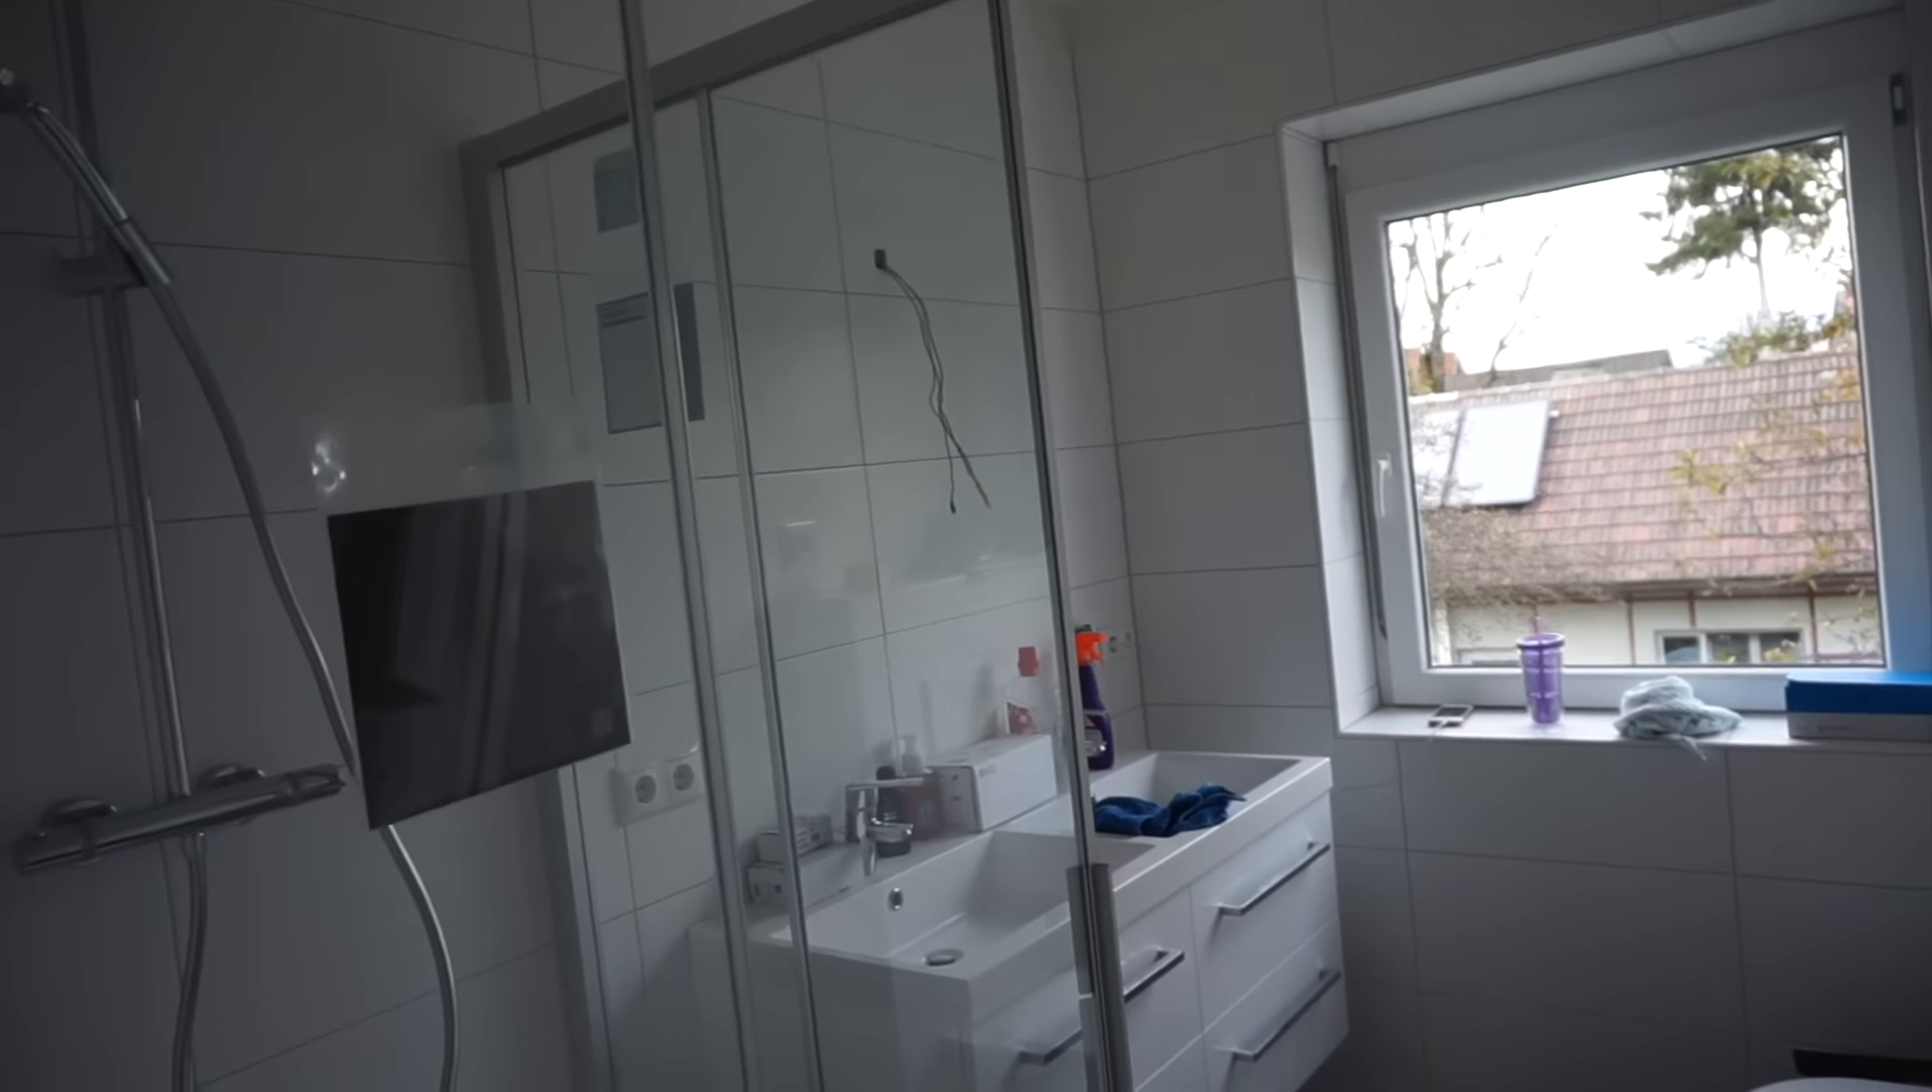Es fehlt noch so ein Spiegelschrank.